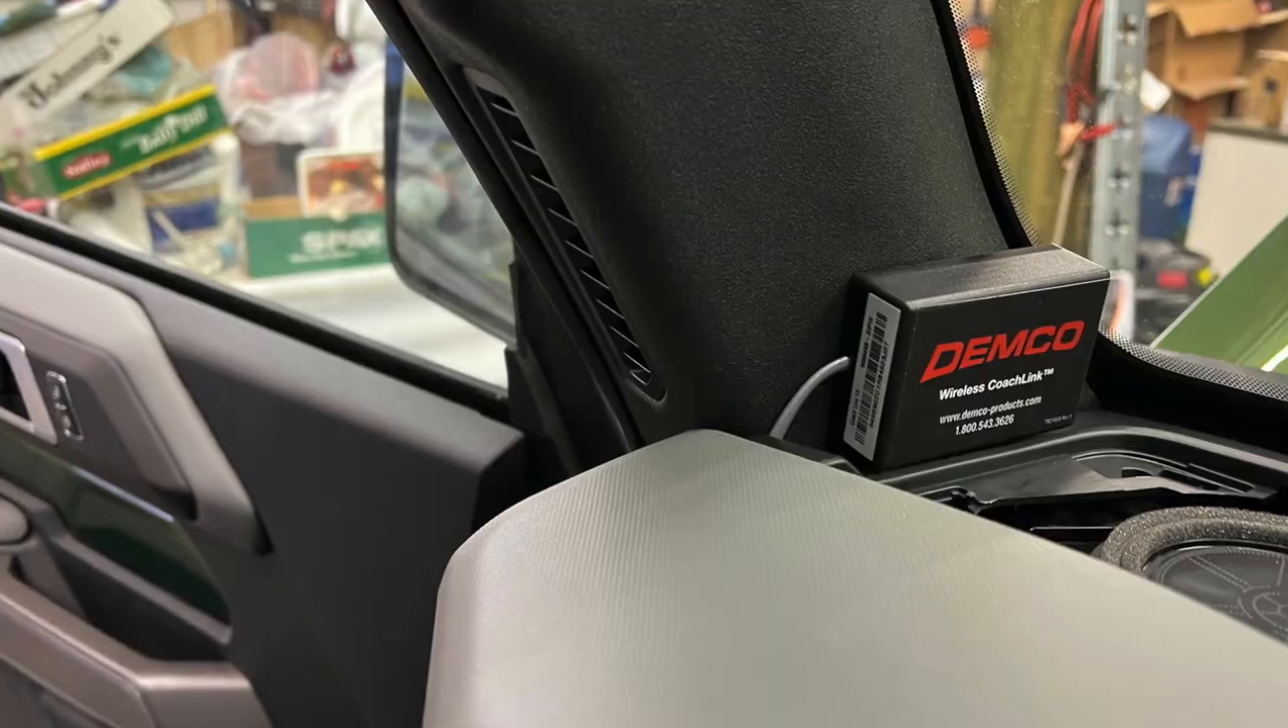I put the wireless coach link transmitter up on the a-pillar with some sticky tape.